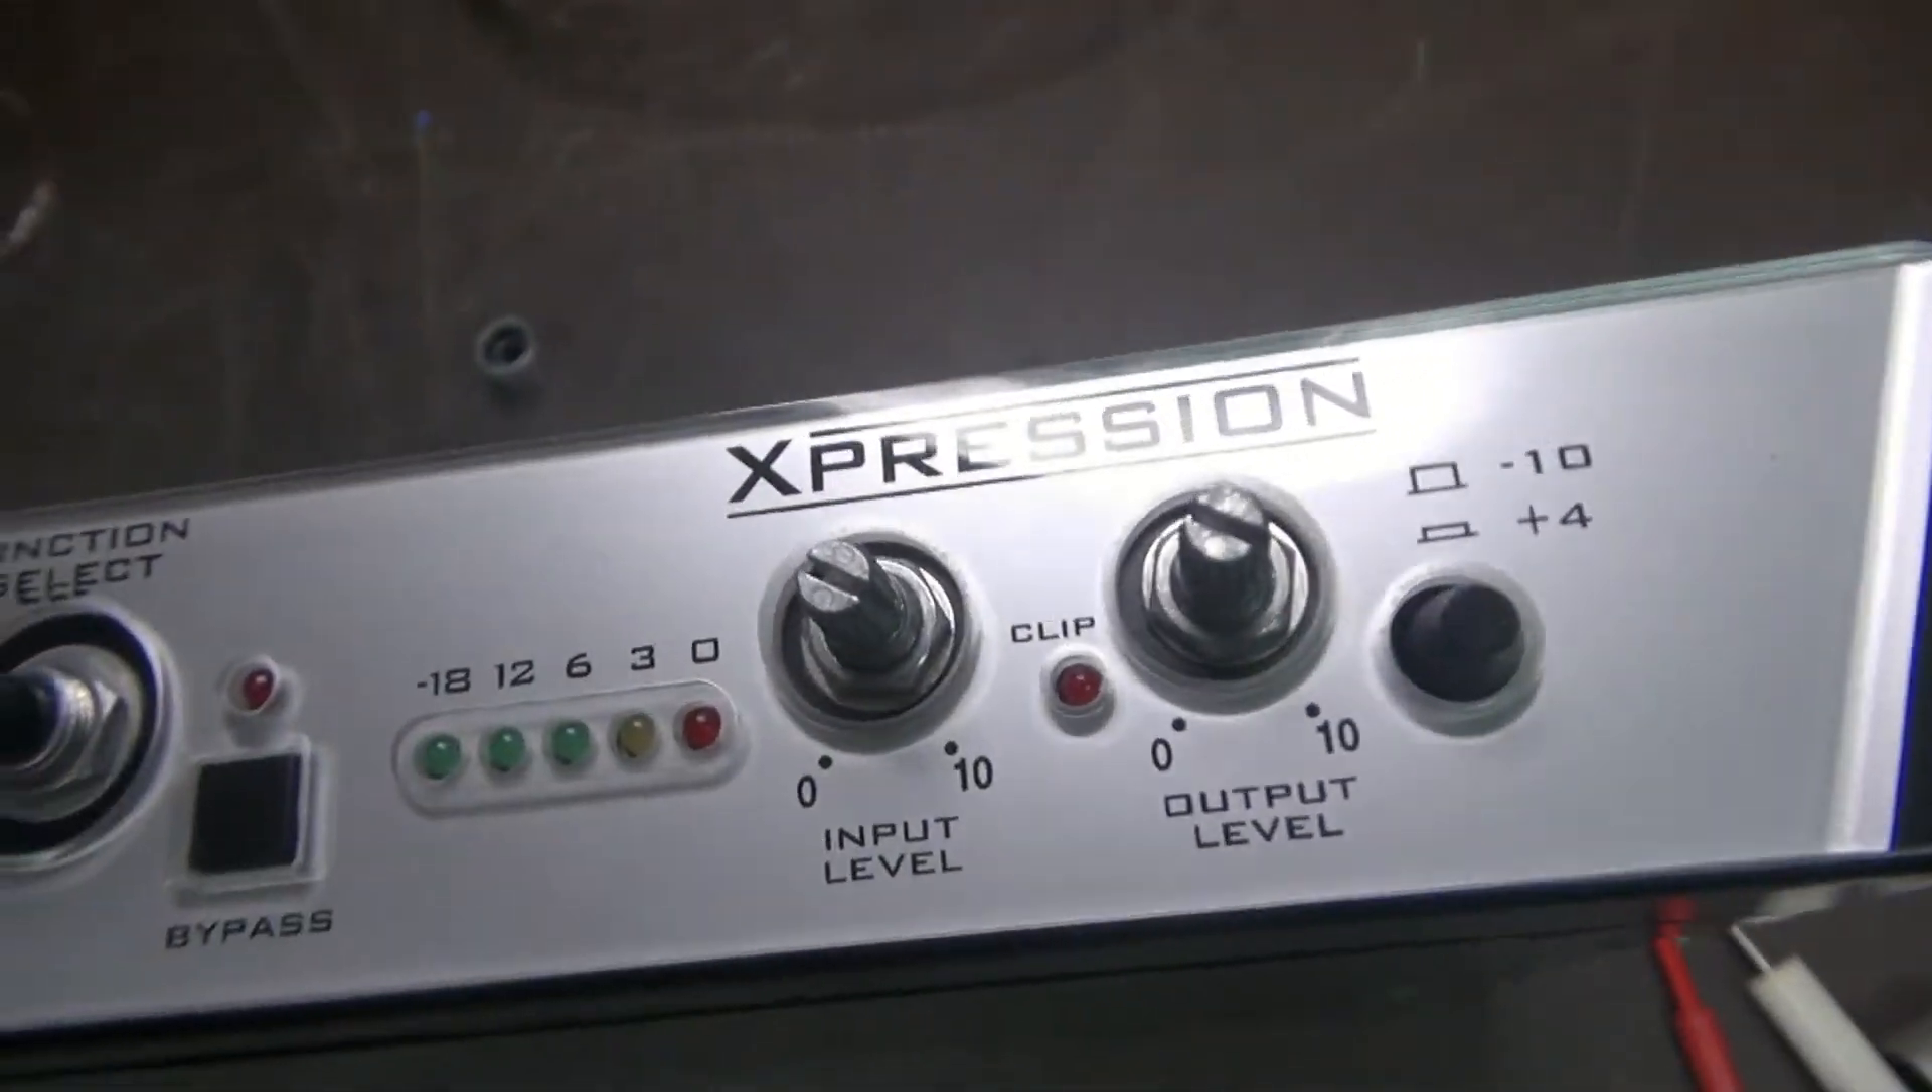Front panel was successfully reinstalled after about four attempts.